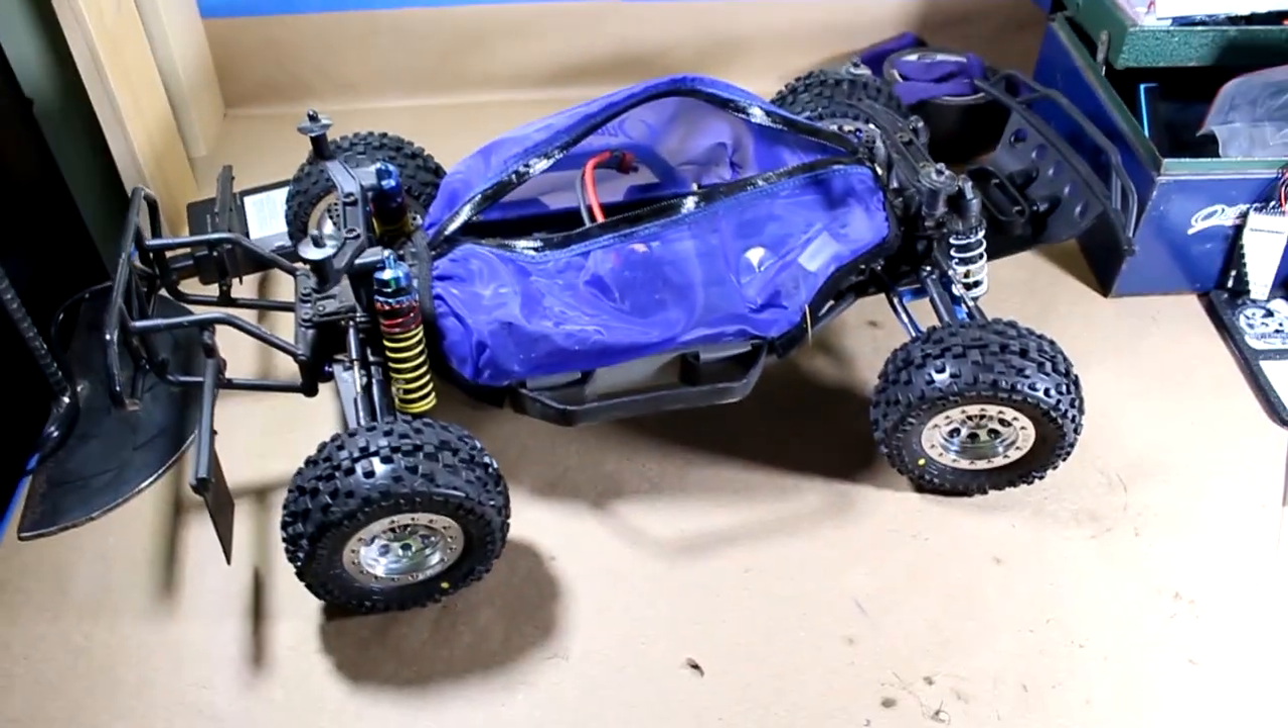And, just like that, through the magic of editing, all four wheels are on.